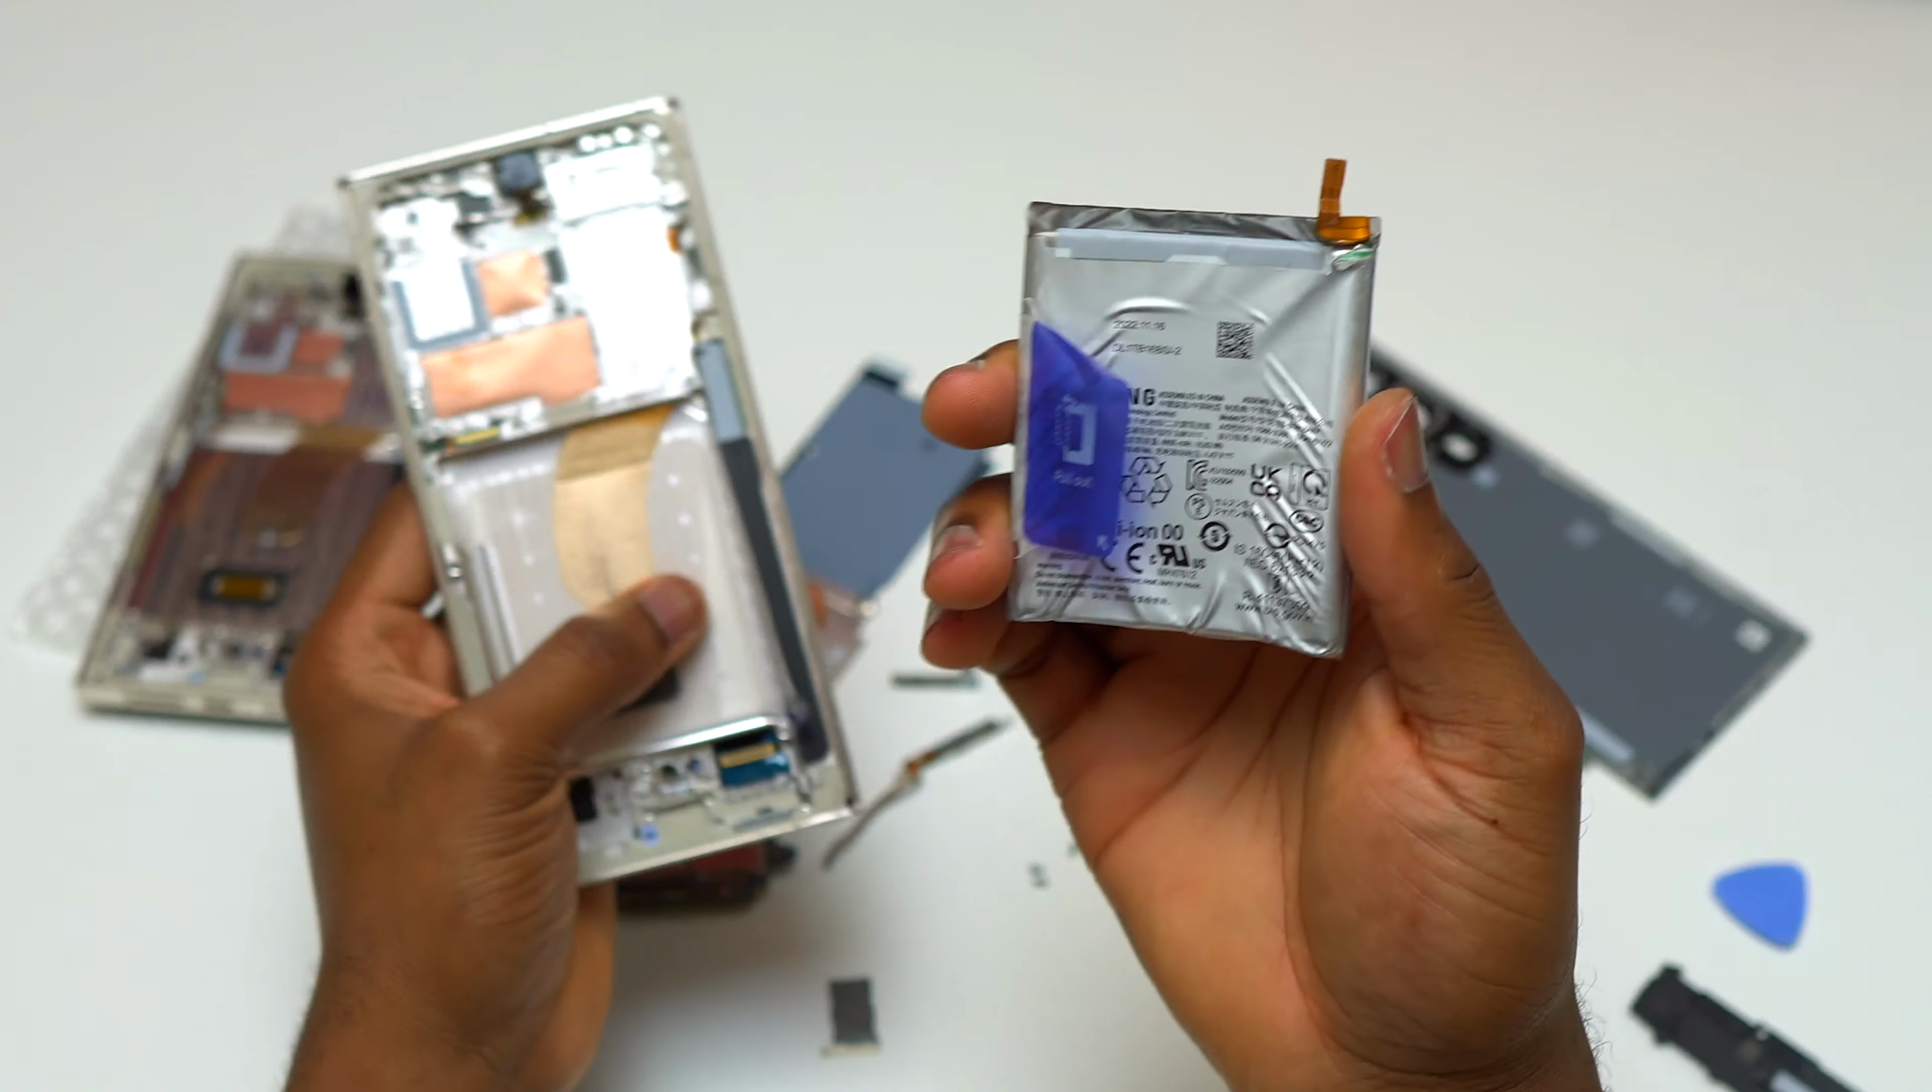You can see the battery is already out of the frame of the device.